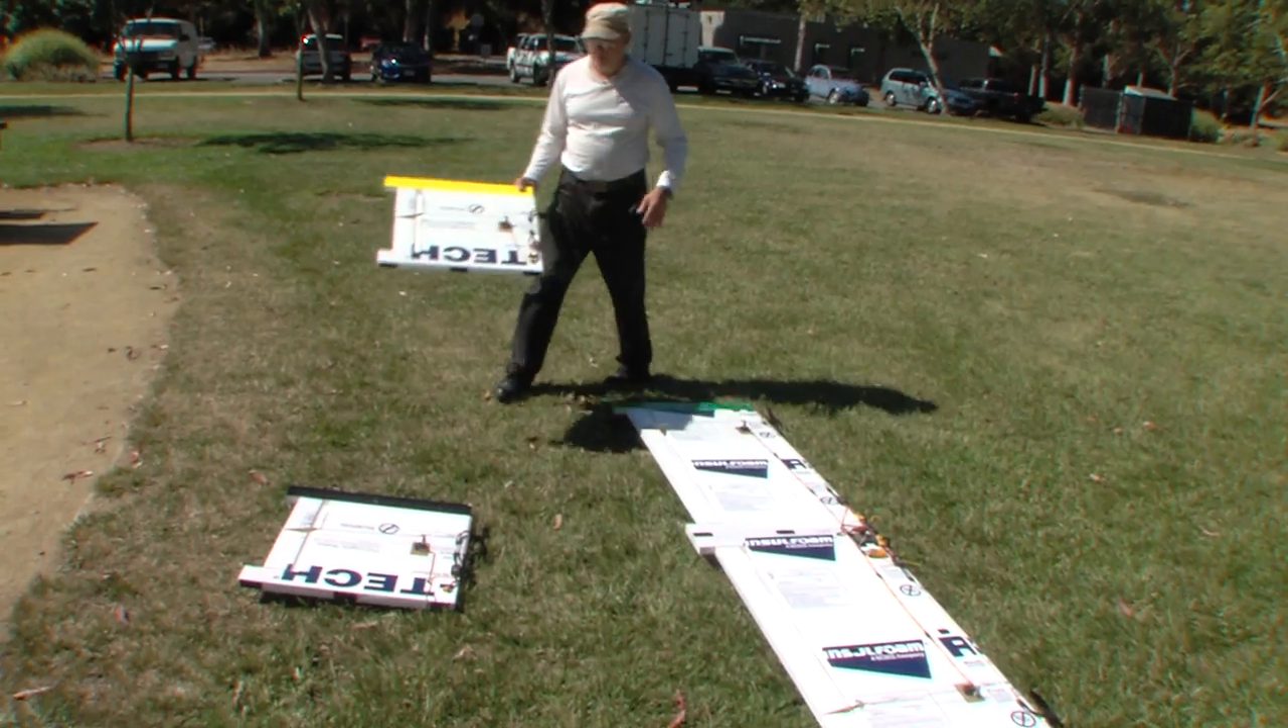Now the plane is in three pieces and ready for transport except there's one more step.